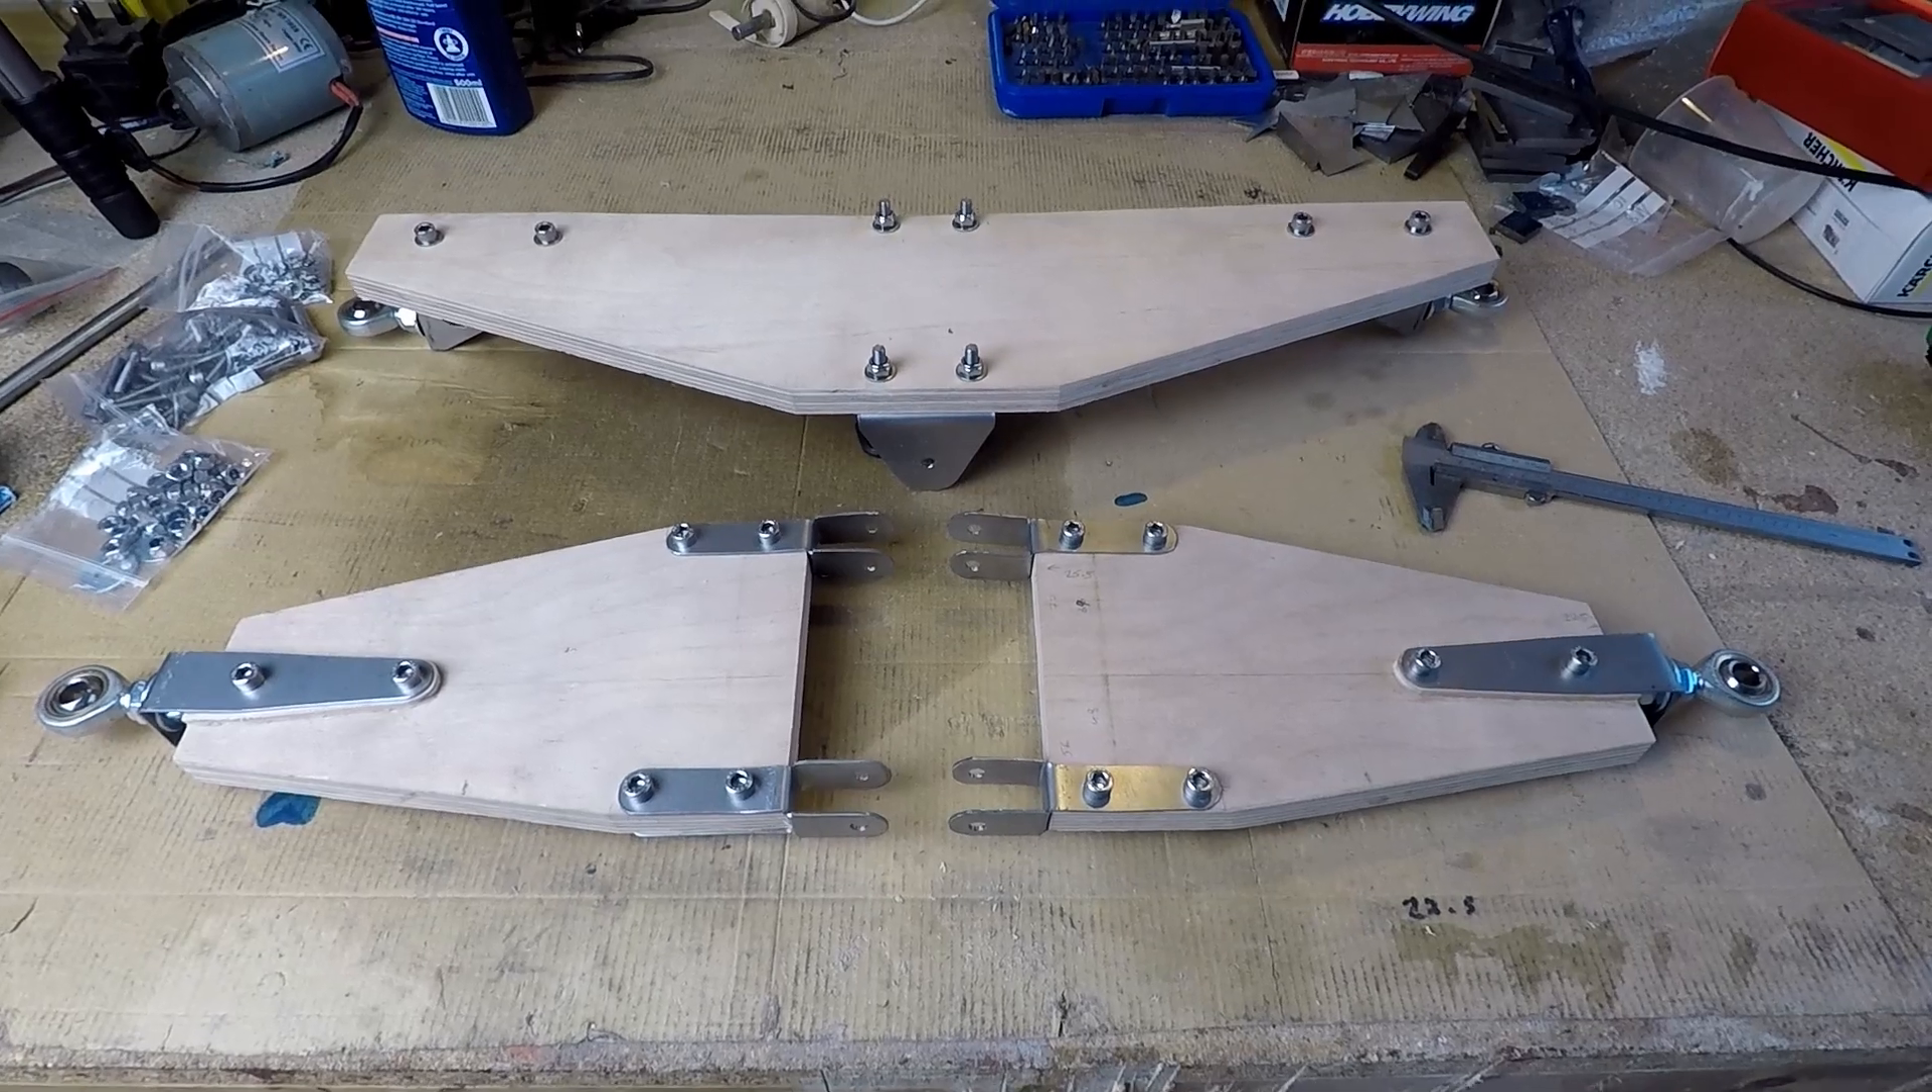So these are all the sheet metal components bent up and bolted into place.